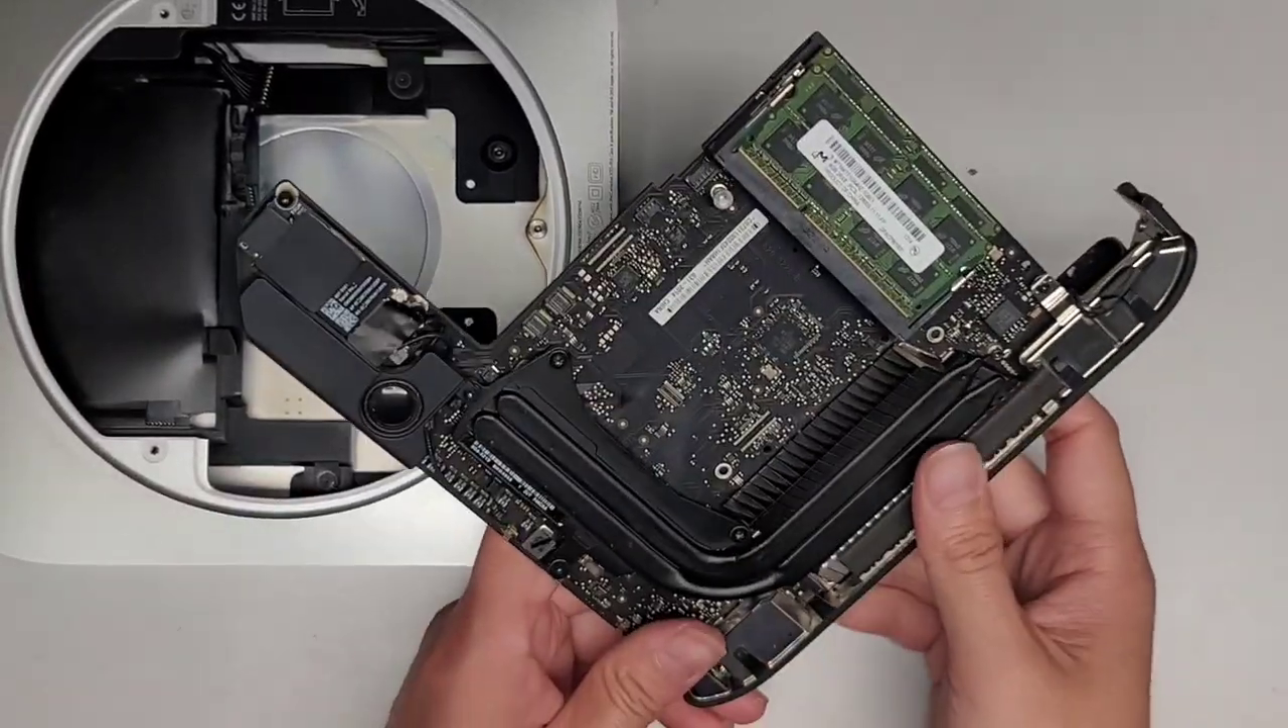So we got the motherboard, everything out.